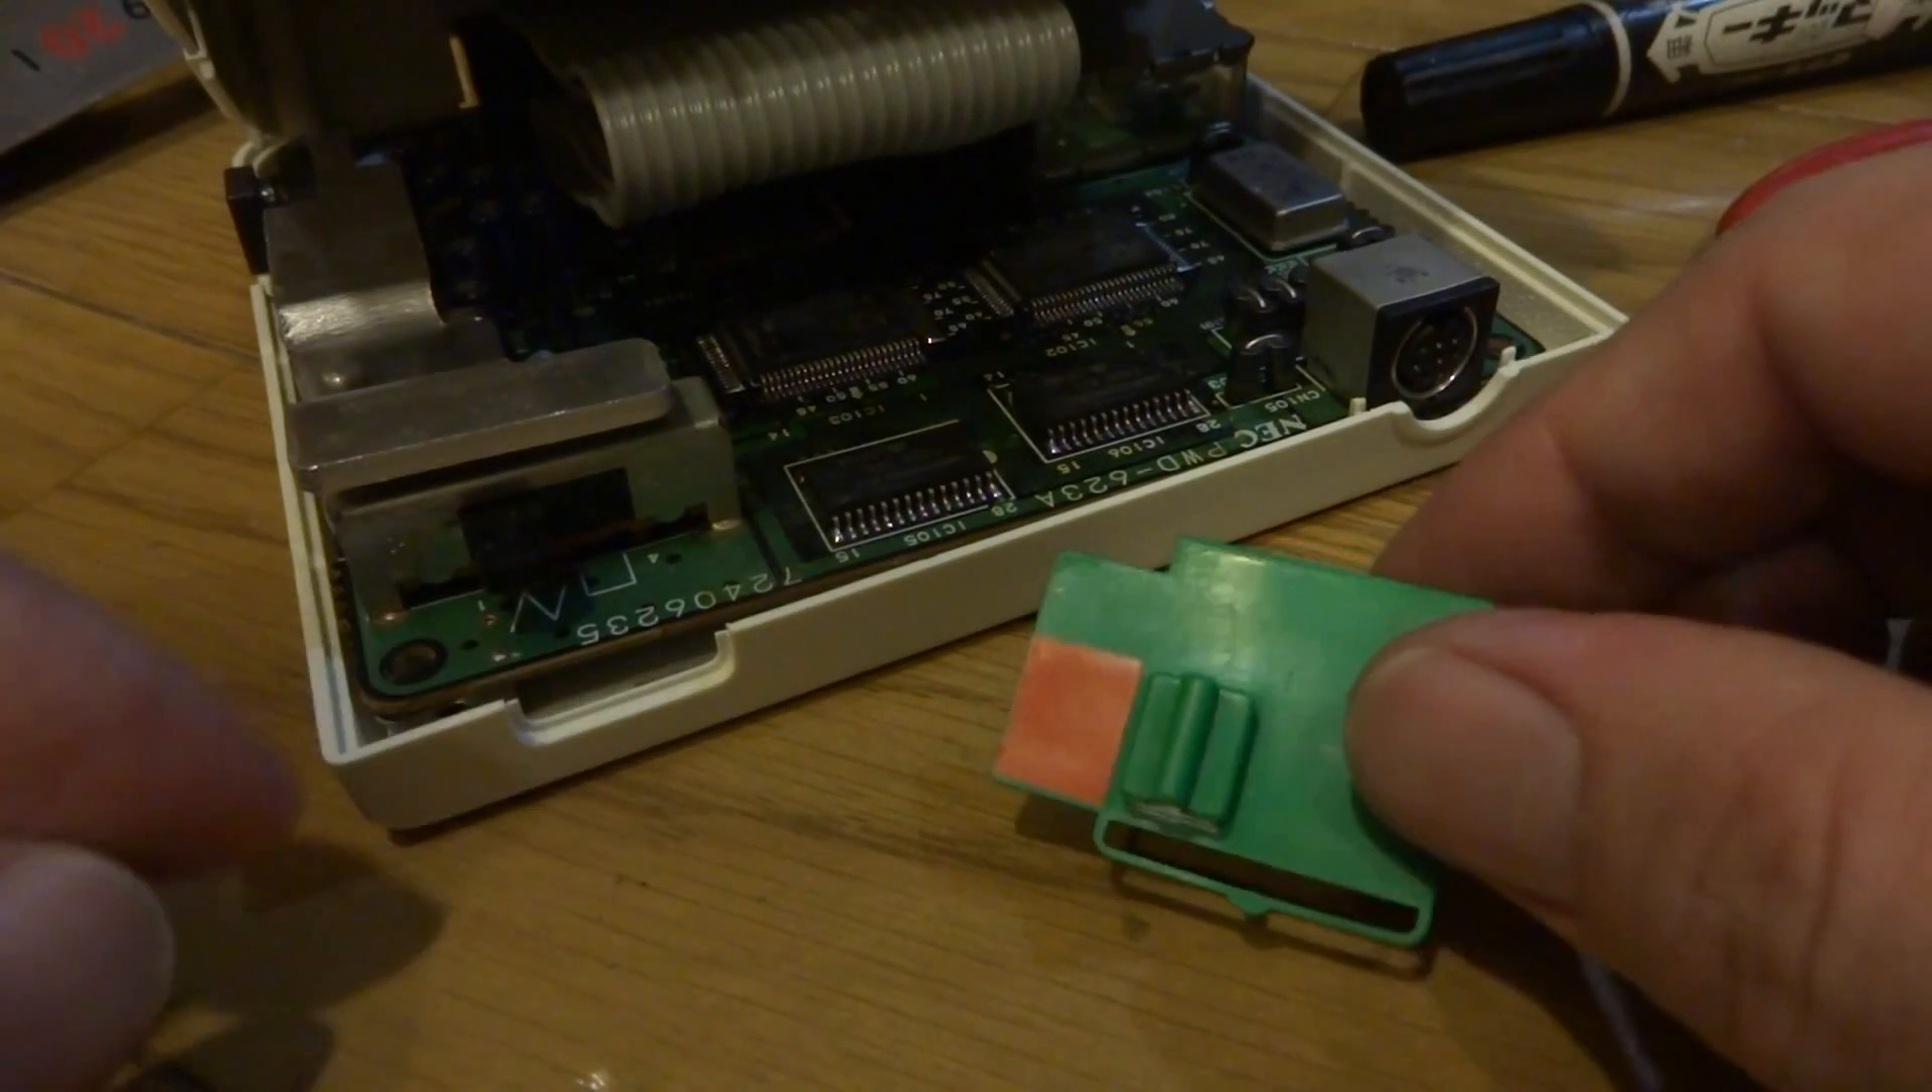Okay, so as you can see here, I've got the system apart, and I've got the on-off switch here taken out.